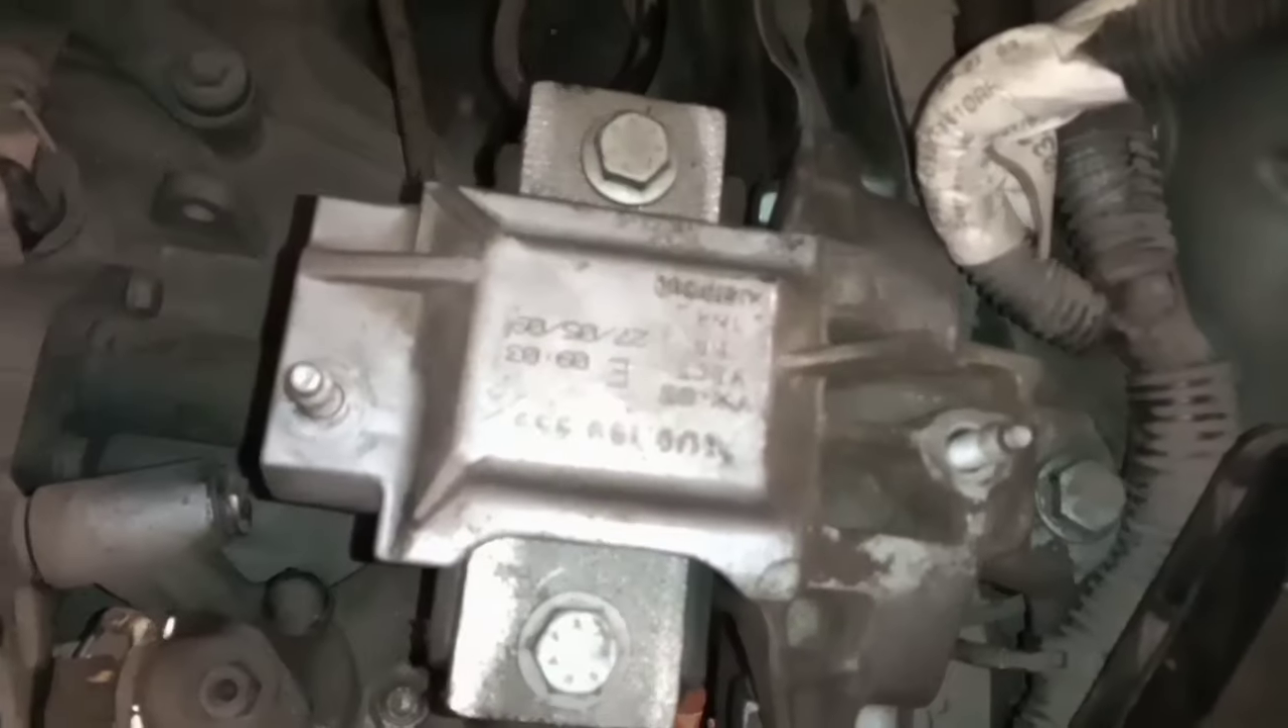Ya puse el nuevo soporte en su lugar ya coloqué los tornillos de sujeción.